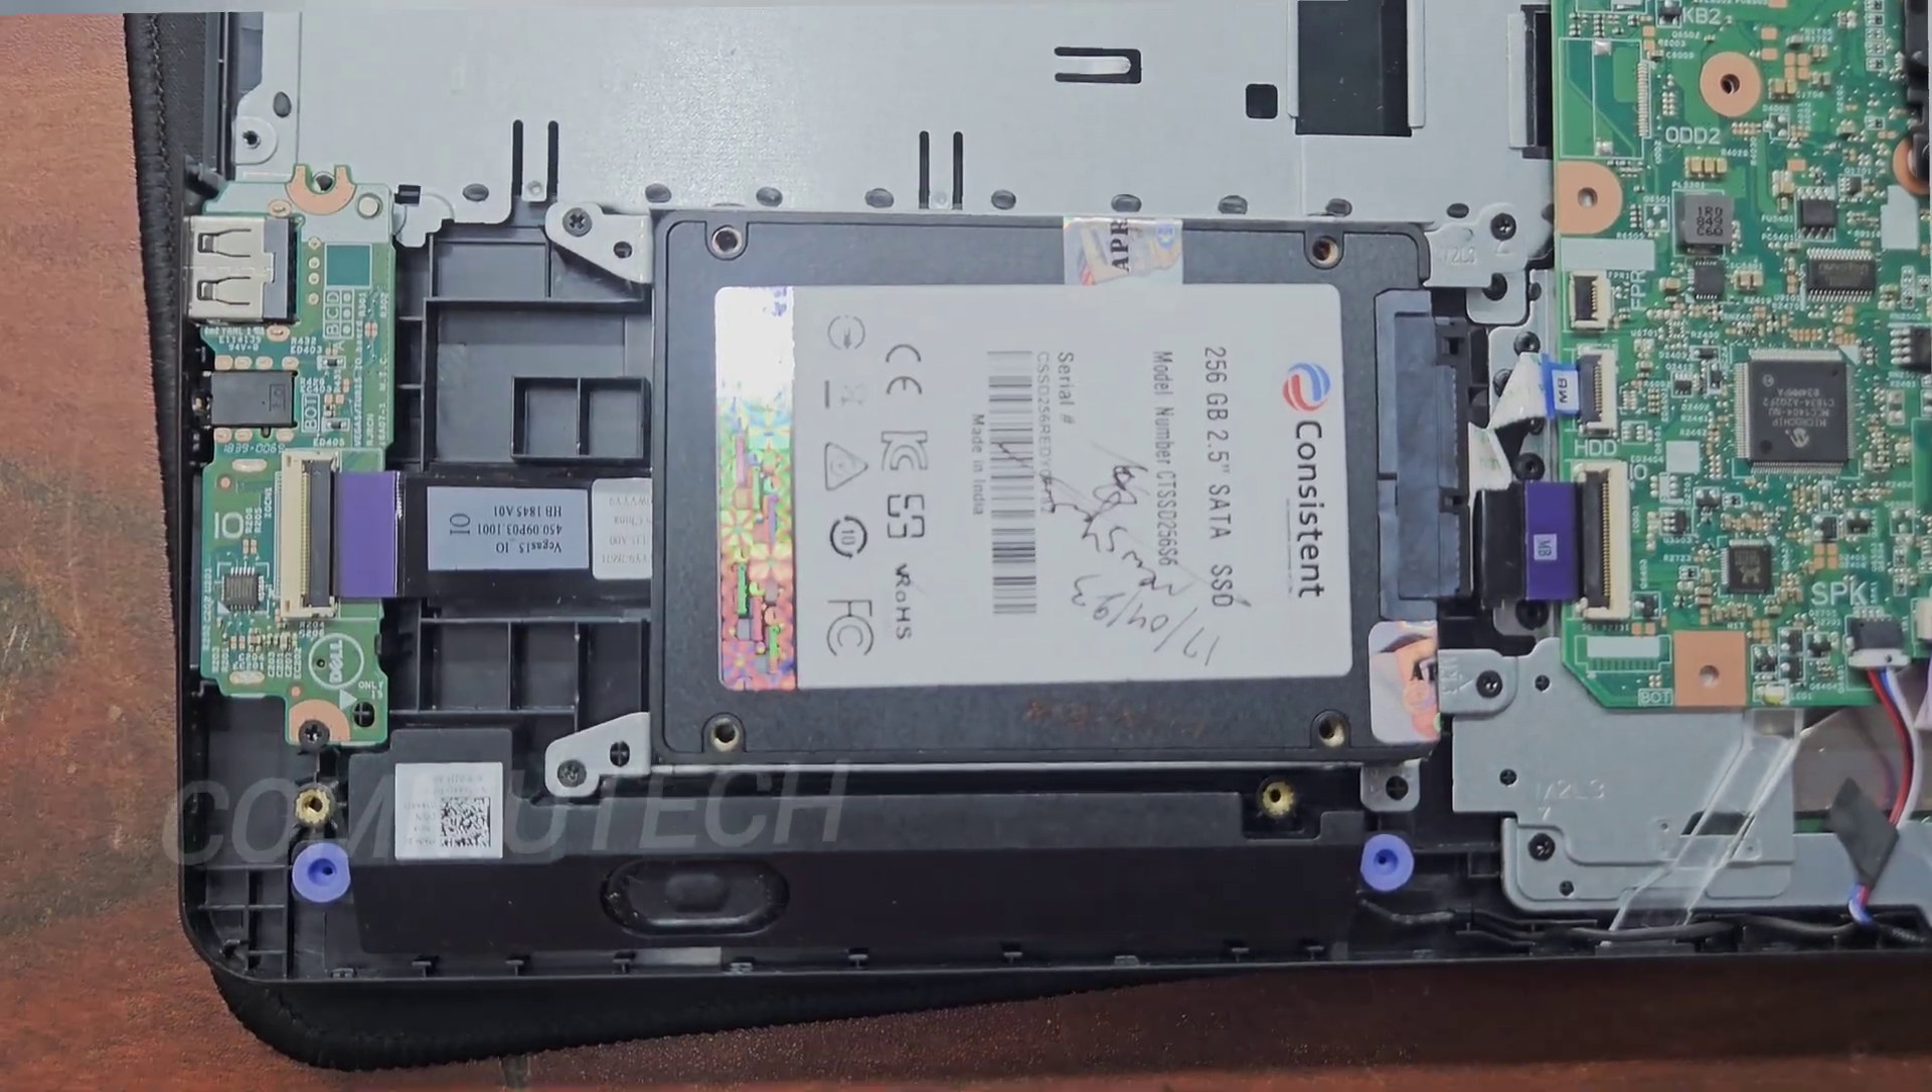Here we have placed this SSD.